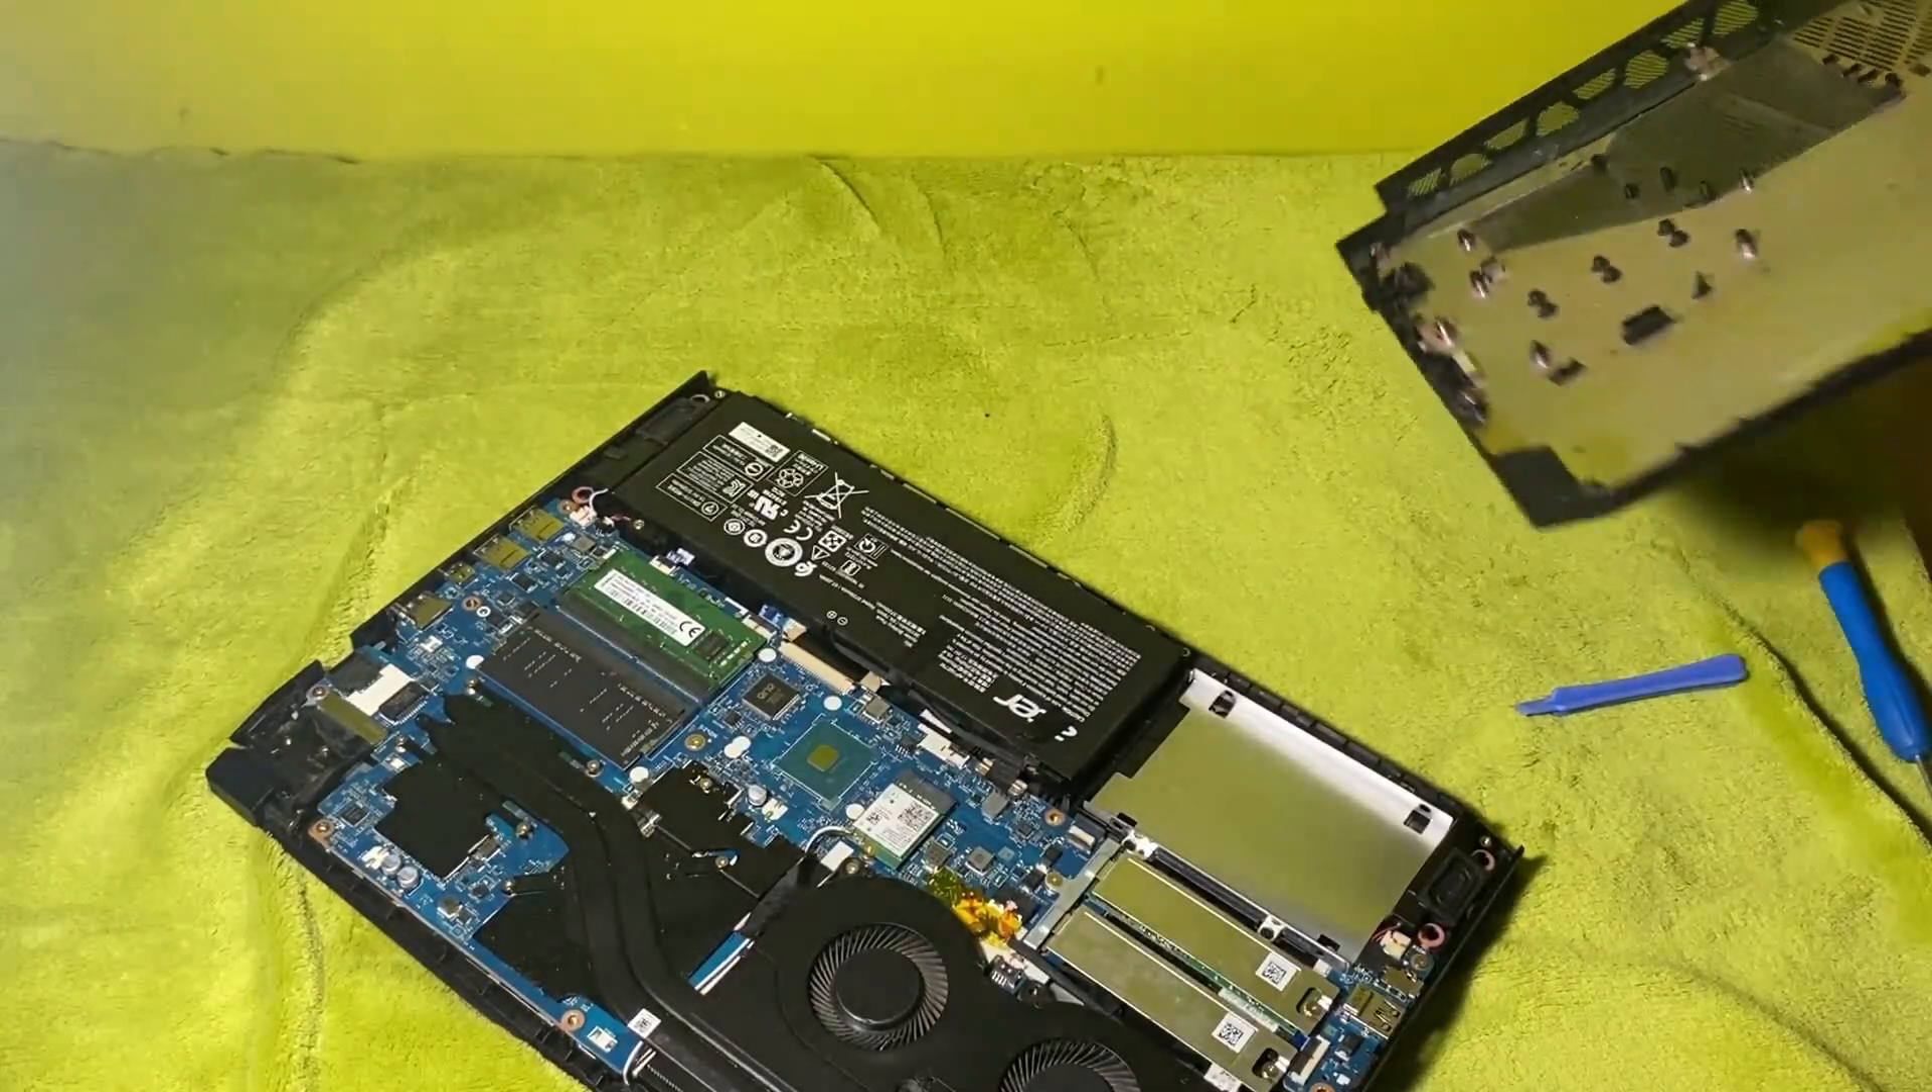Now, after you've separated the bottom of the case of the laptop, you have the full access to all the components.